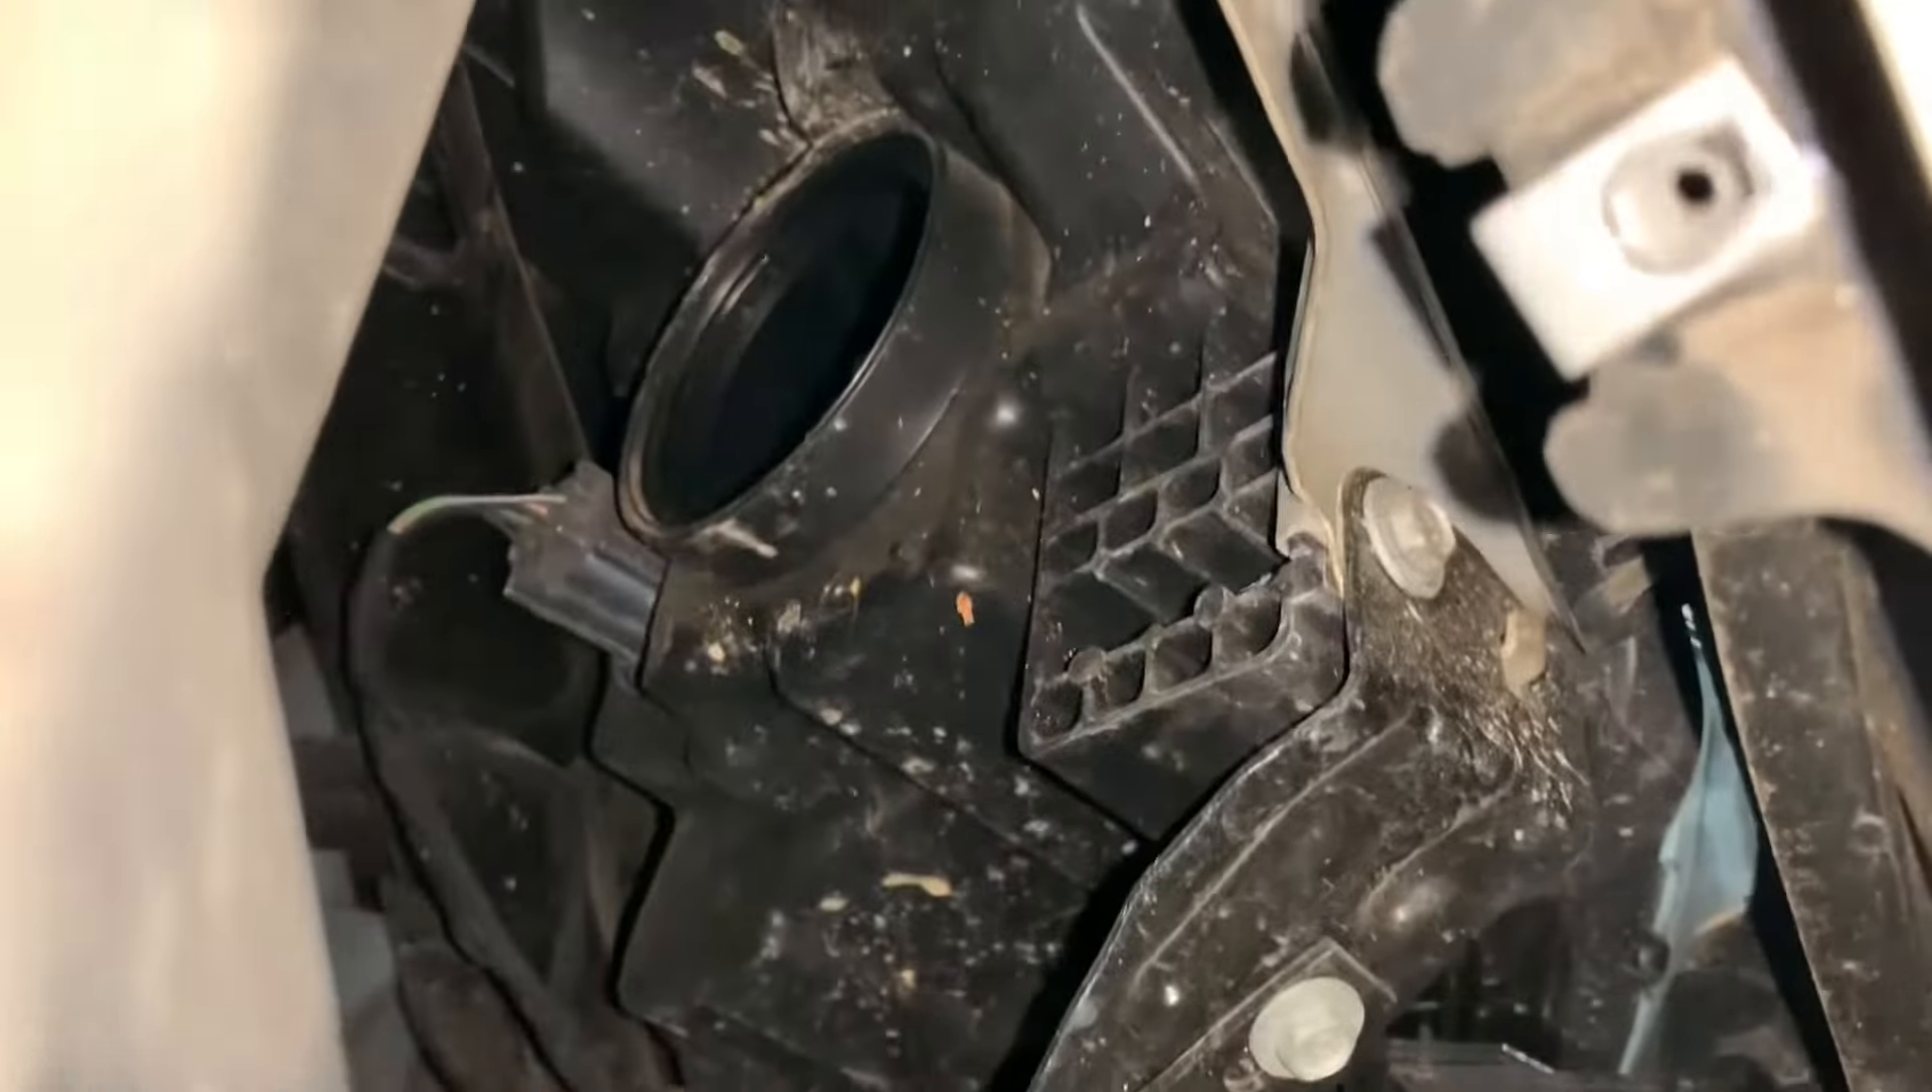We can see that that circle cover is gone, and we can reach in there.